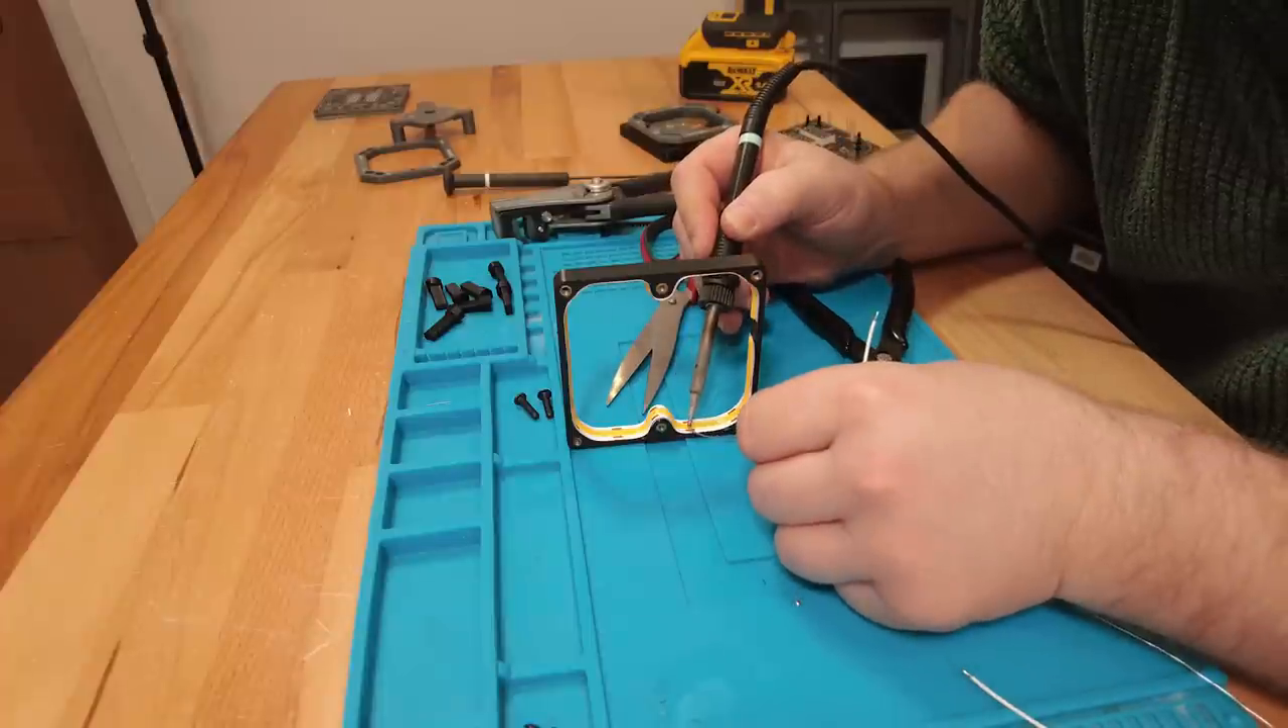Now we've got our led strip placed all around the edges.